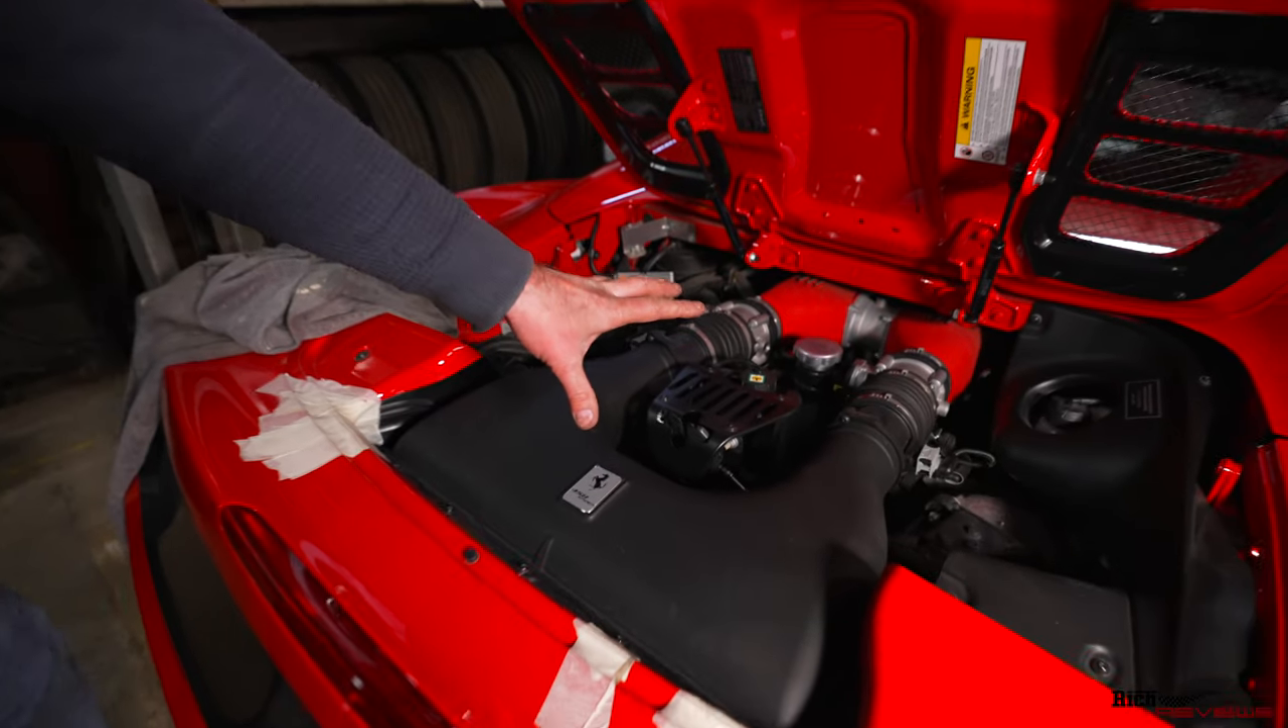So we've got the car back together again. We've got the air filter box back in.